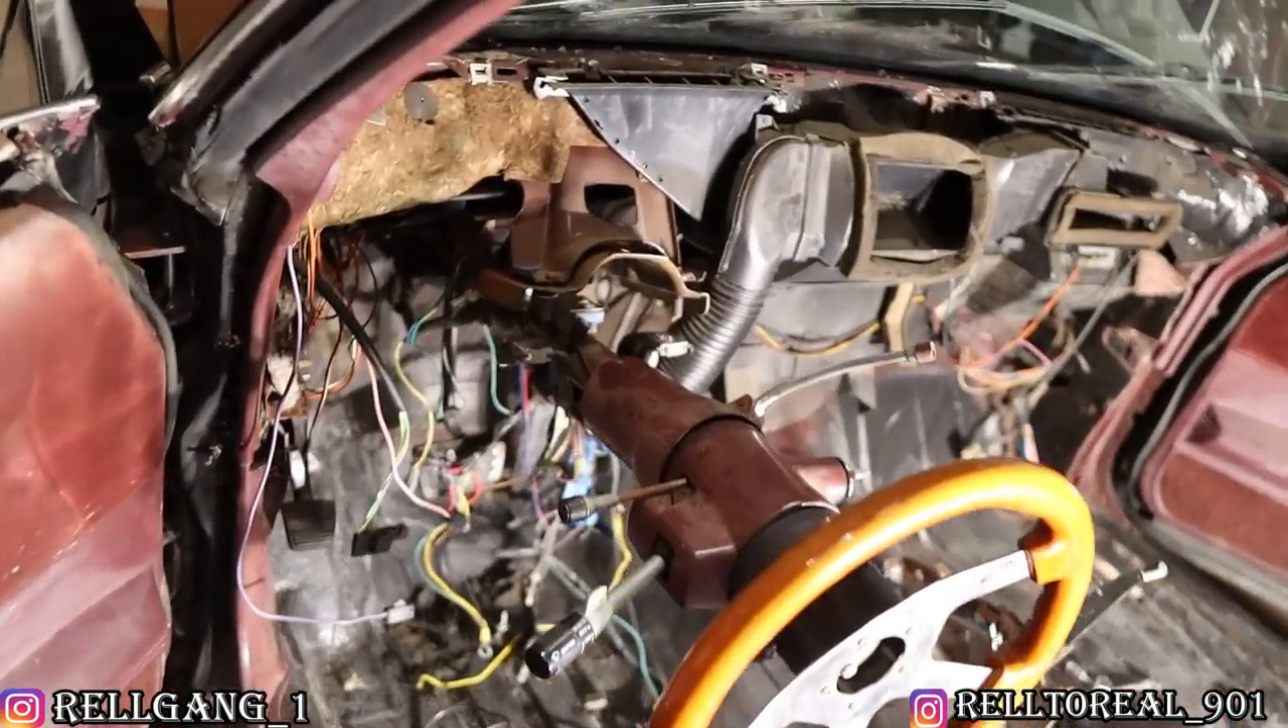So, man, as y 'all see, man, we officially got the dash out.